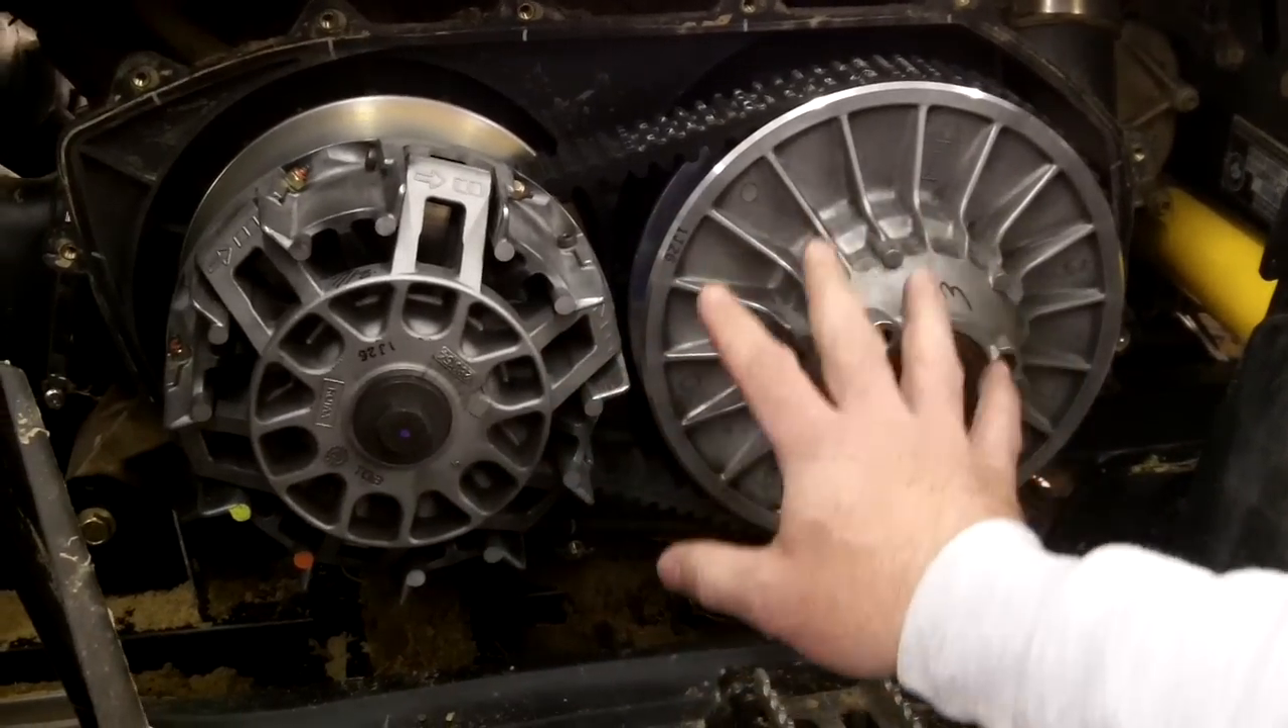Okay, here's the clutch covers off.